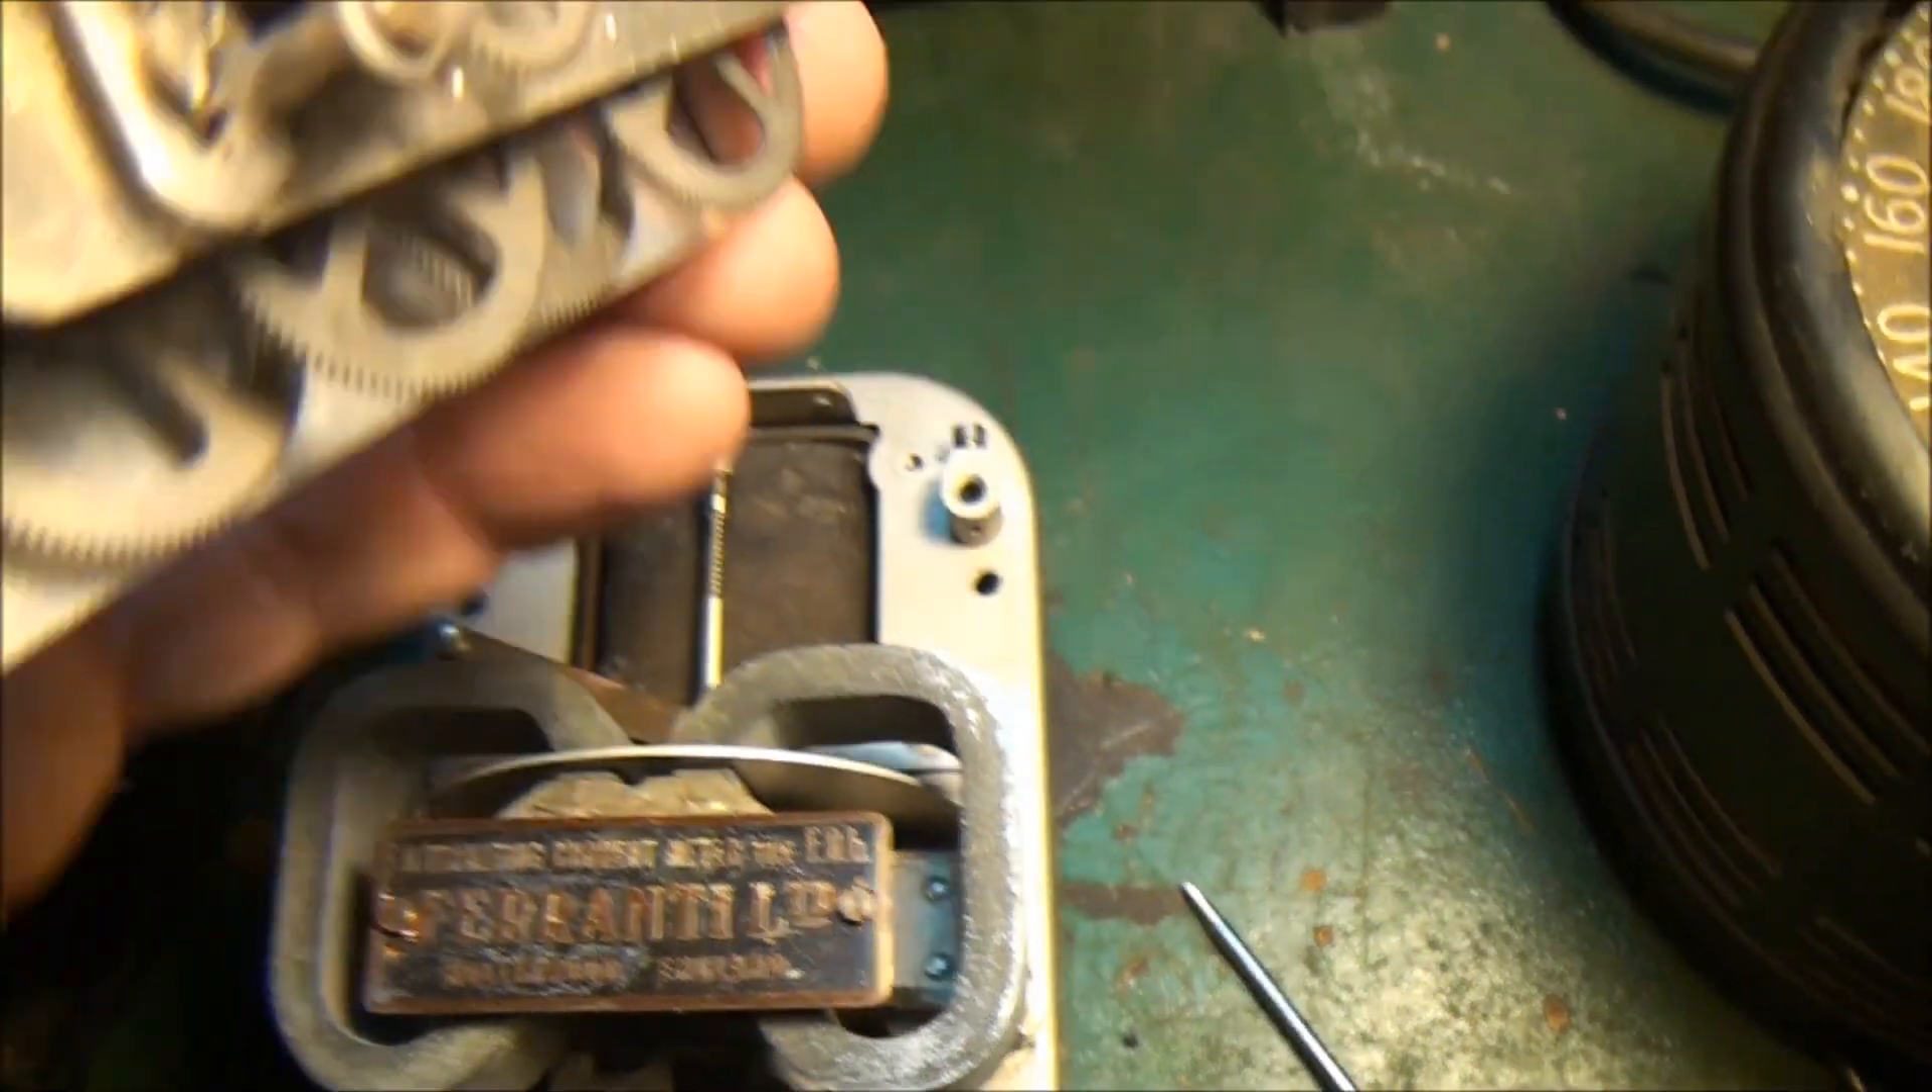I've taken the register off so this is the register assembly here.